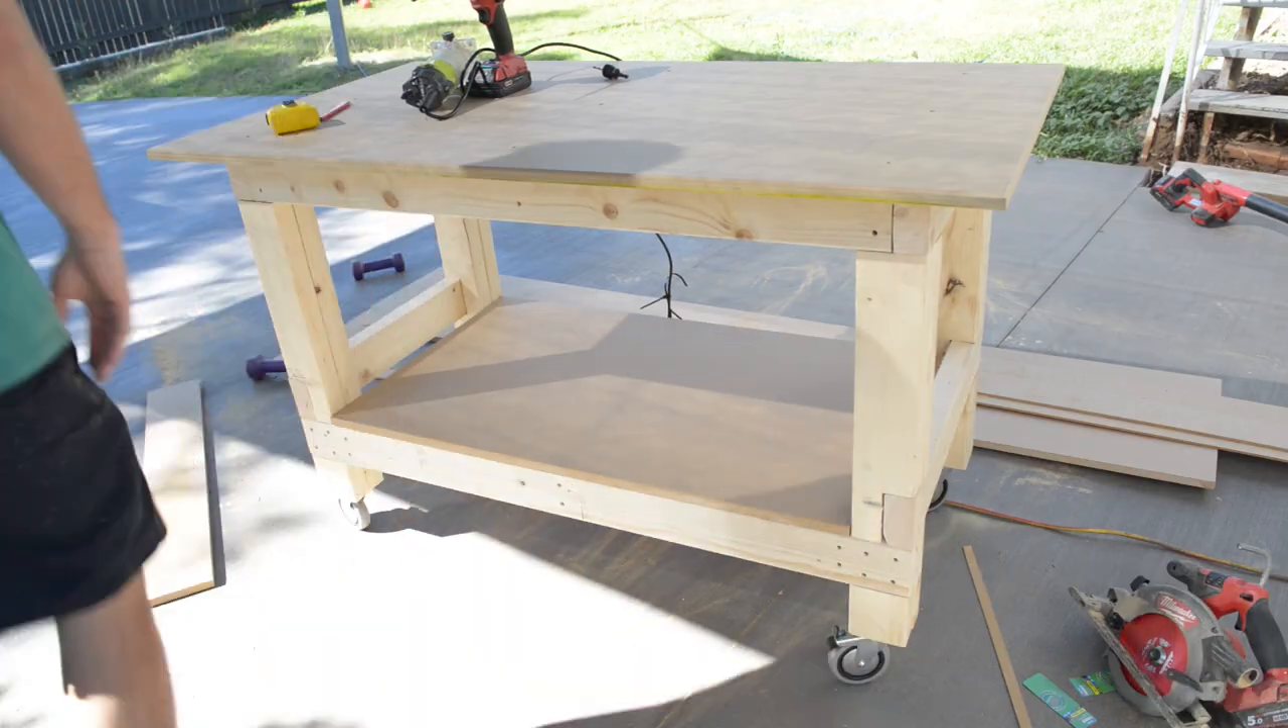I cut out my lower shelf exactly how I did the top, screwed it in, and I was done.